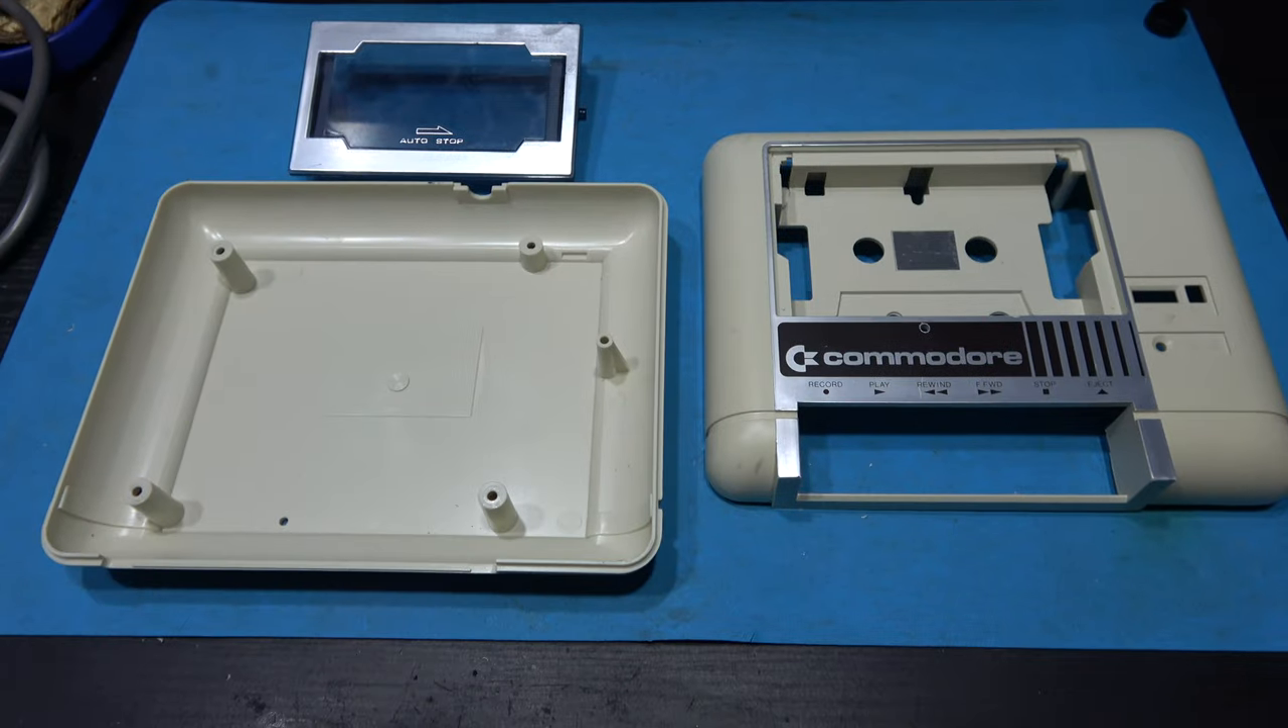That's the tape deck housing totally stripped down.